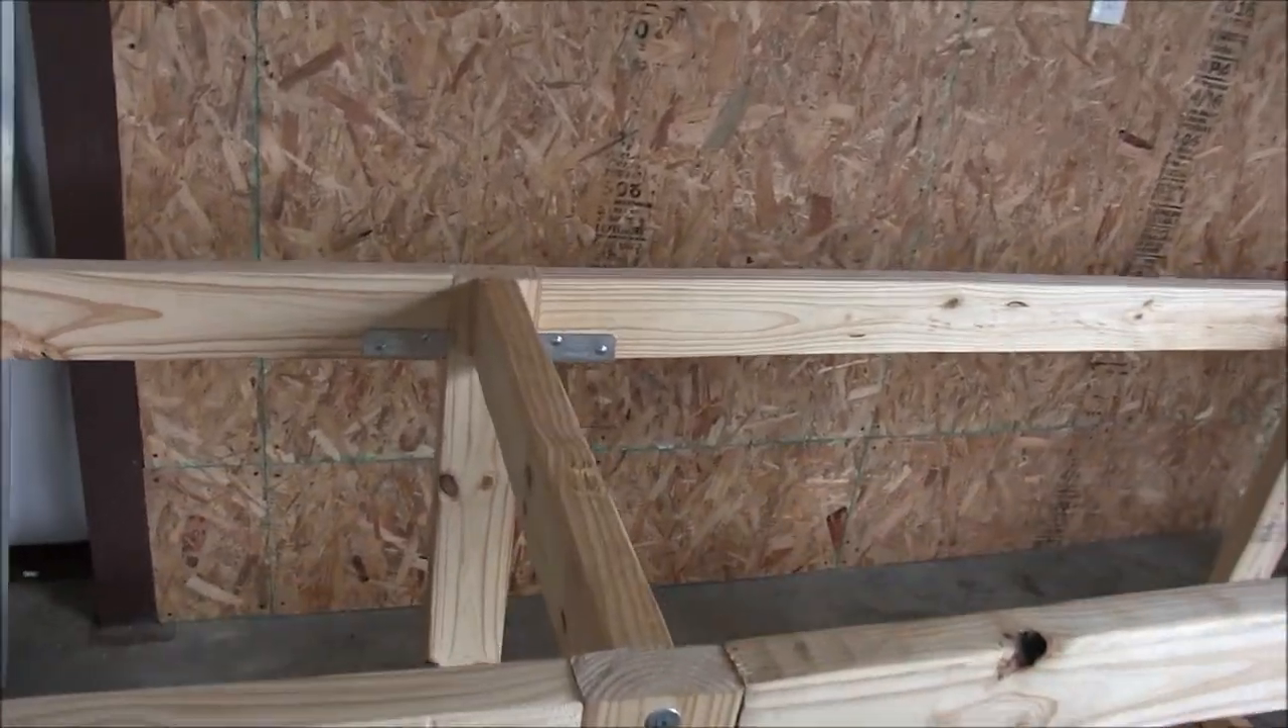I got my supports going across.